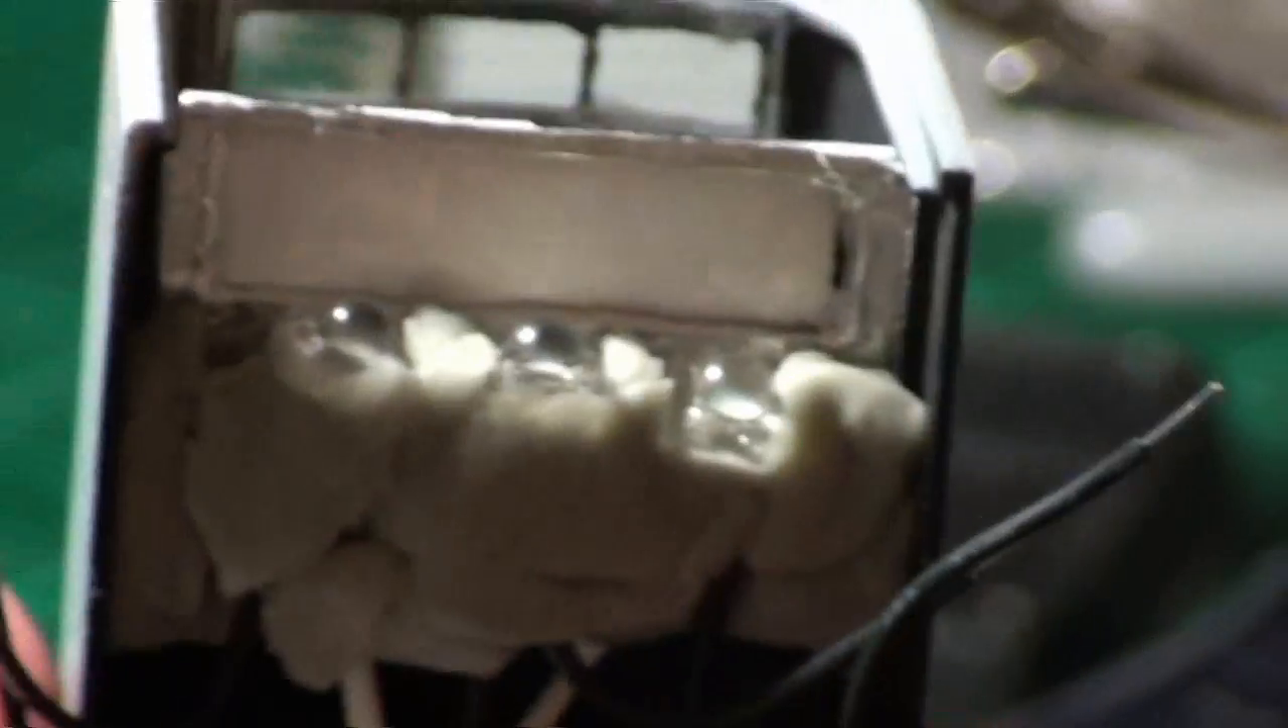I got my LEDs mounted for the interior lighting.